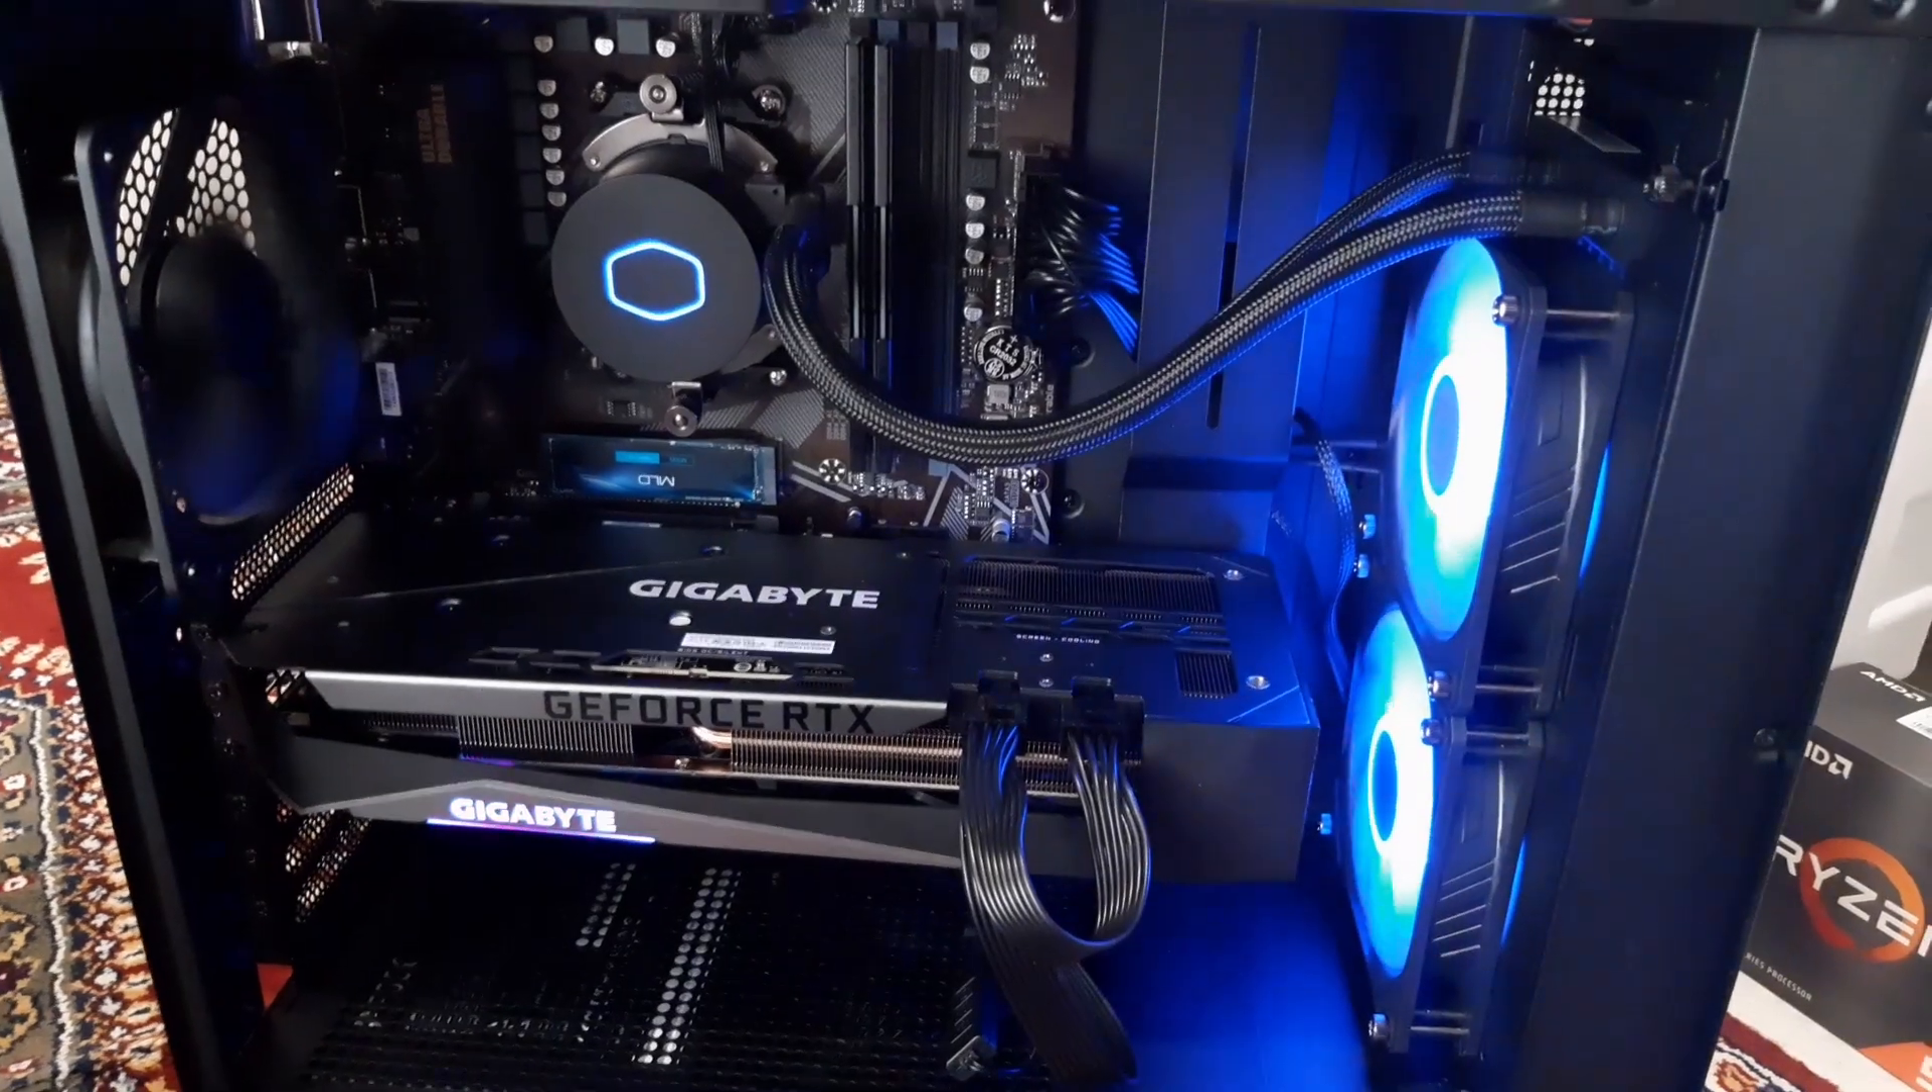Gördüğünüz gibi ekran kartını vesaire her şeyini taktım ve tuşuna basıp gücü verdik yani.